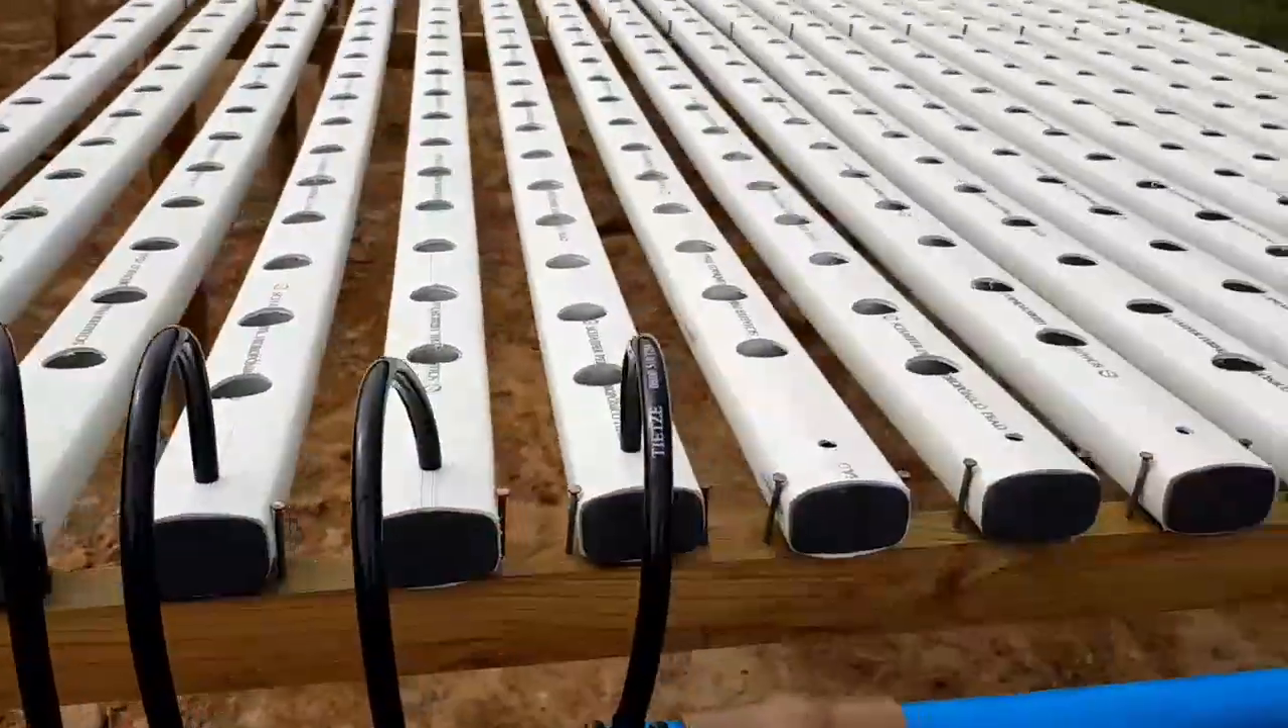Aqui eu coloquei as mangueirinhas, né?